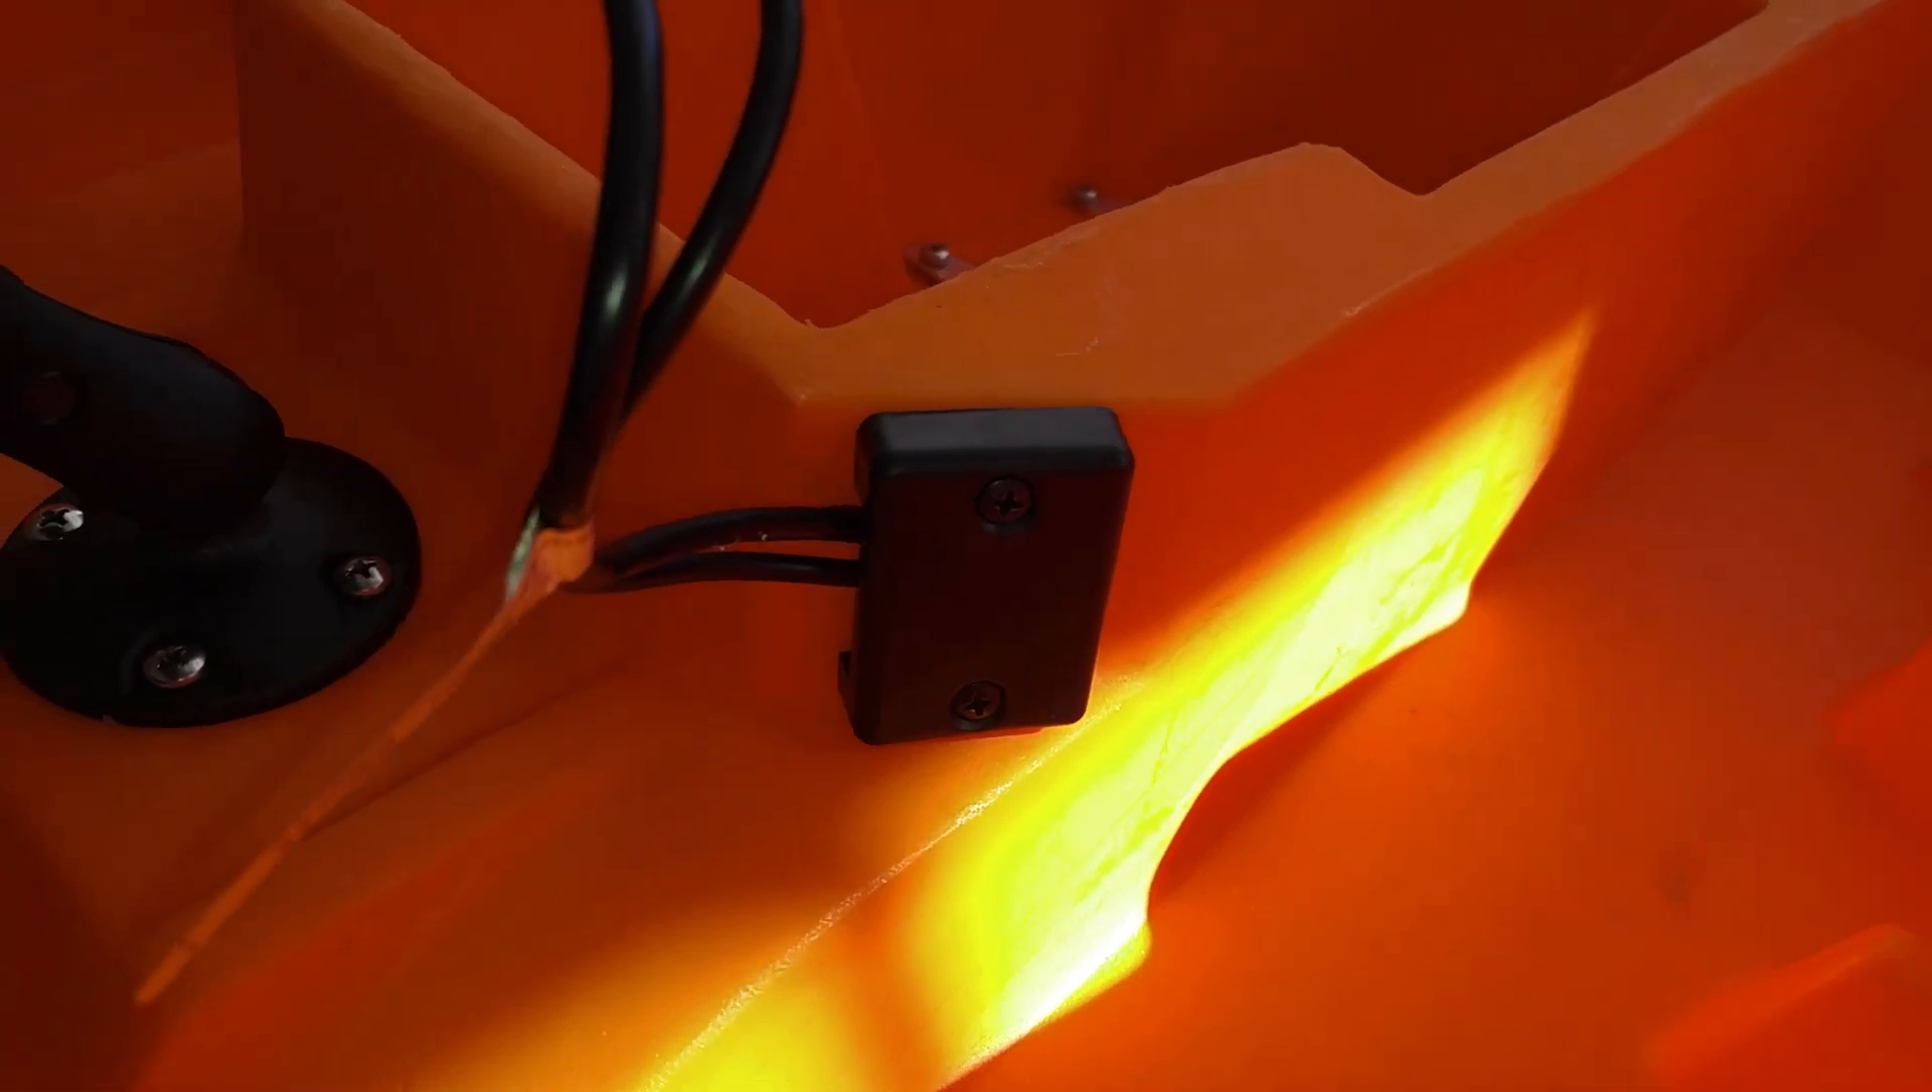And then I also drilled a hole in the side here. And put this cover block over it.